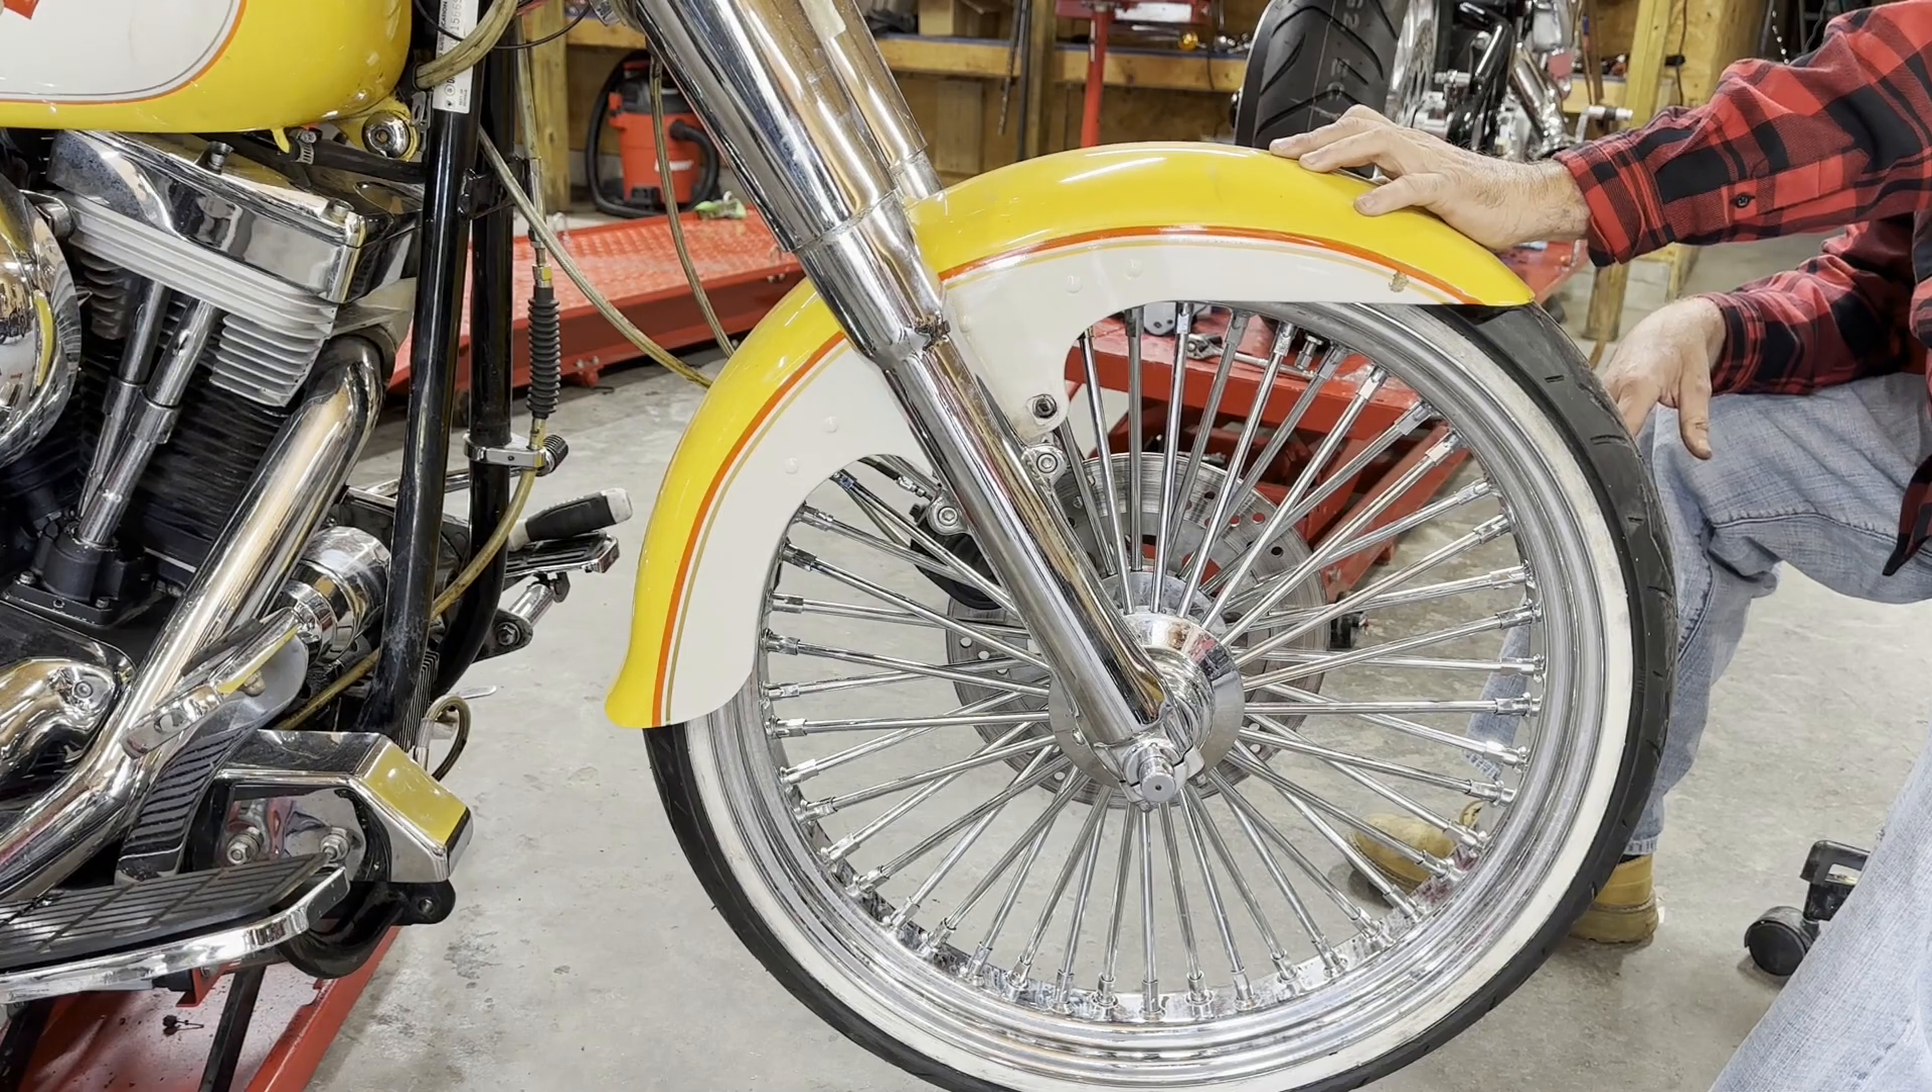So this is a stock fat boy fender and that 23 actually fits under it and looks good.